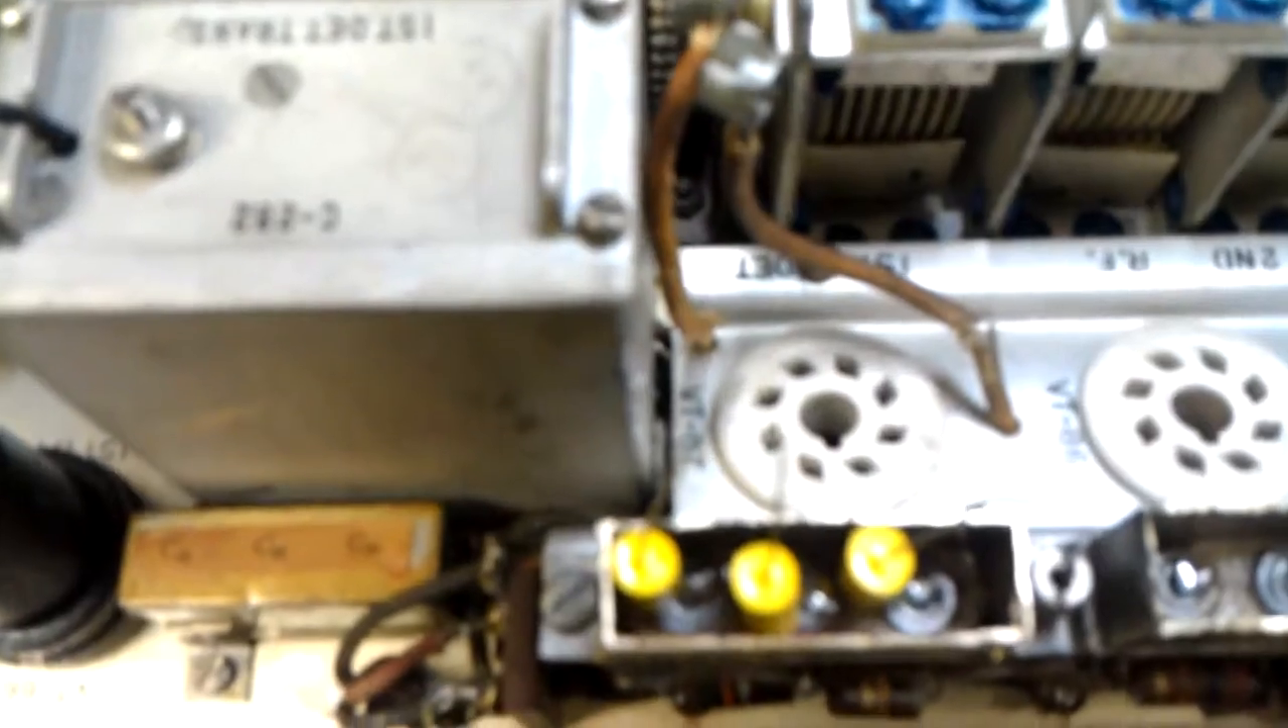Well, we've got our three capacitors in.